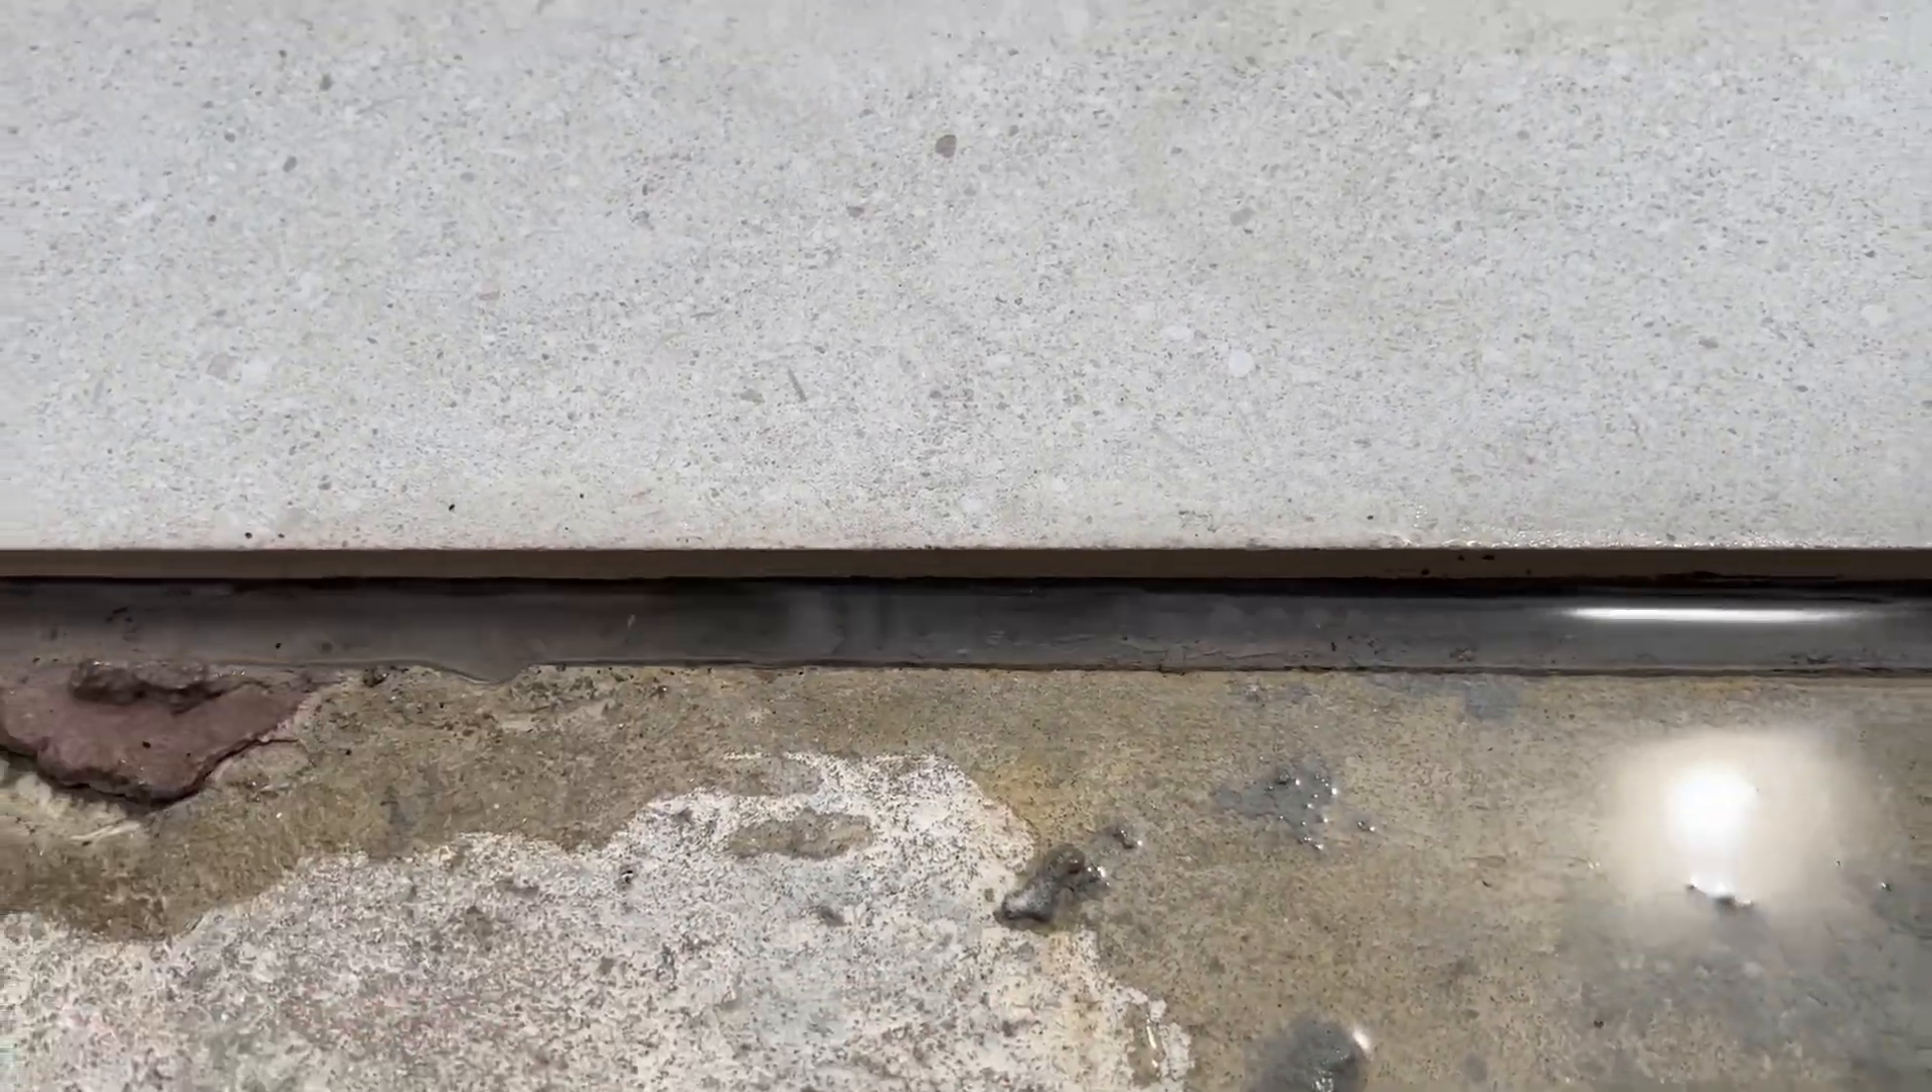As you can see here it's only minor but there's a gap in between this tile here.